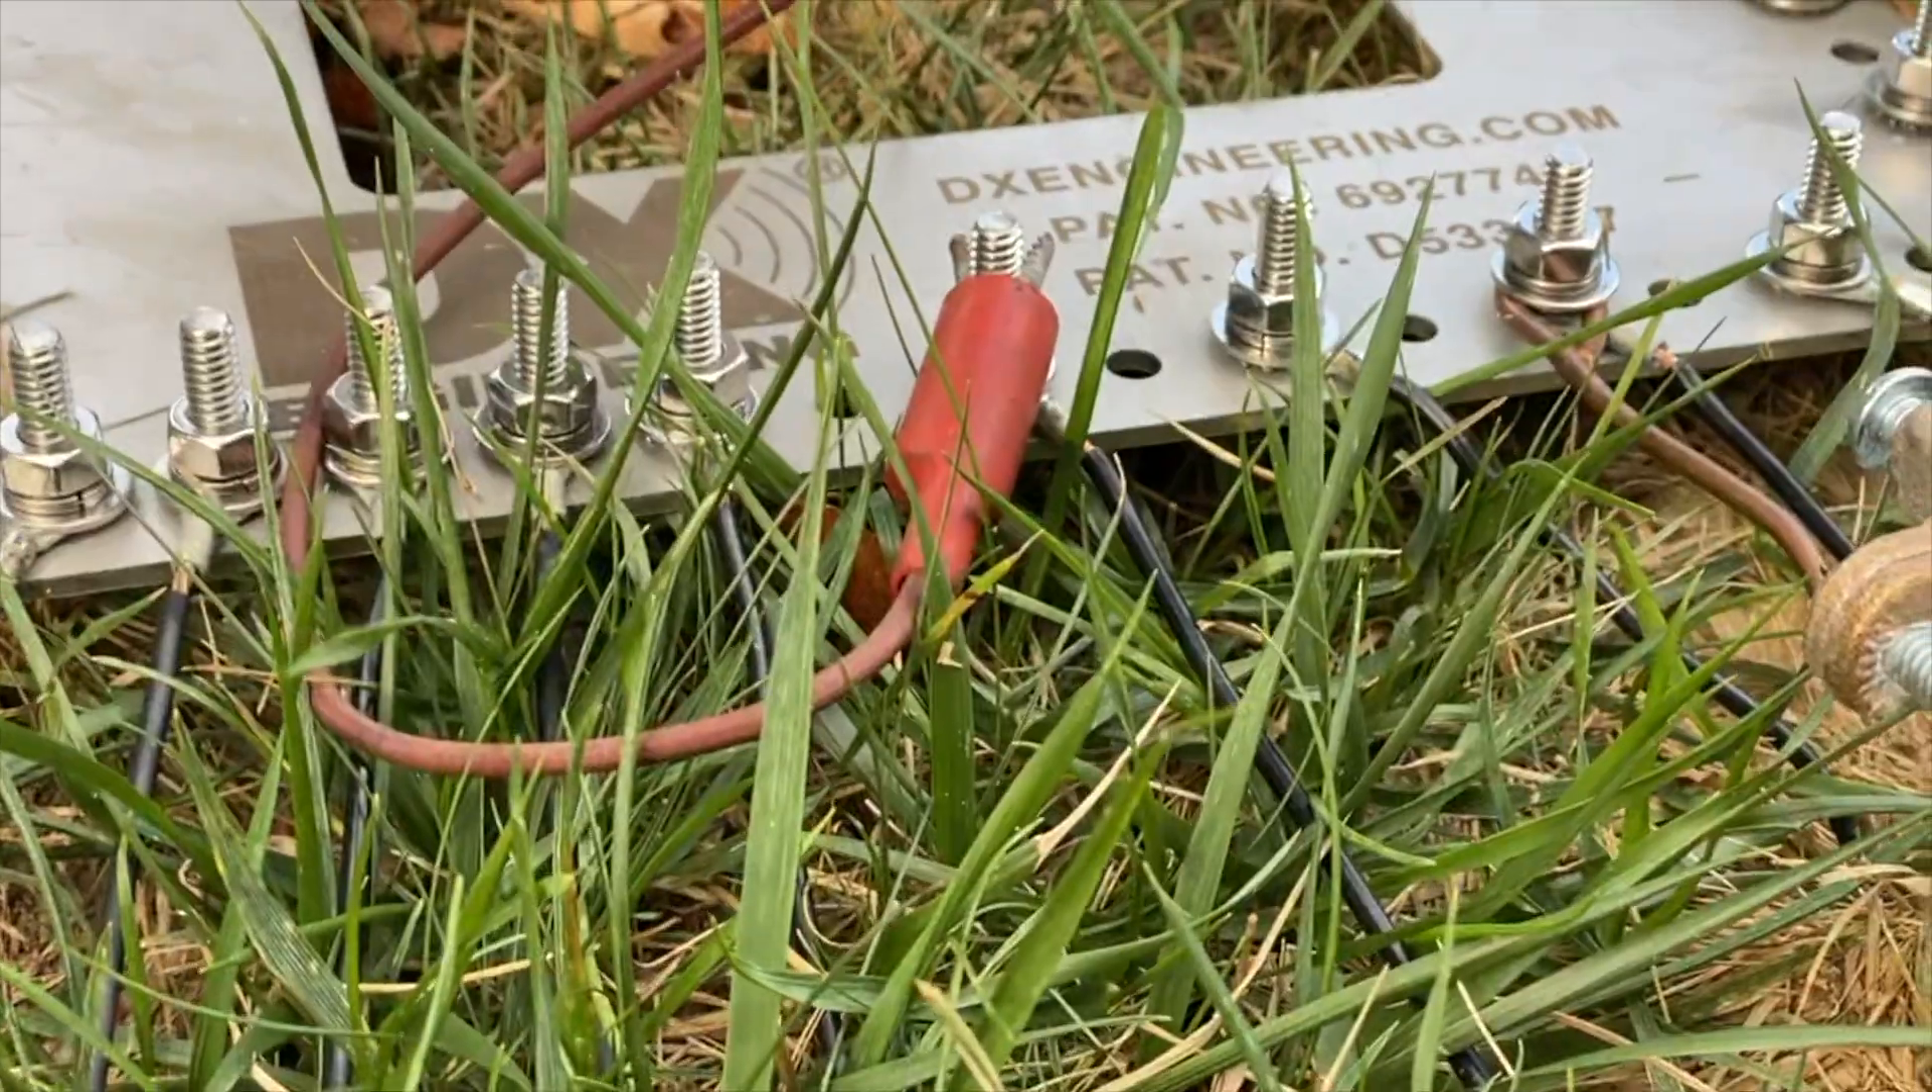I still have to add a wire in place of this jumper clip lead here.